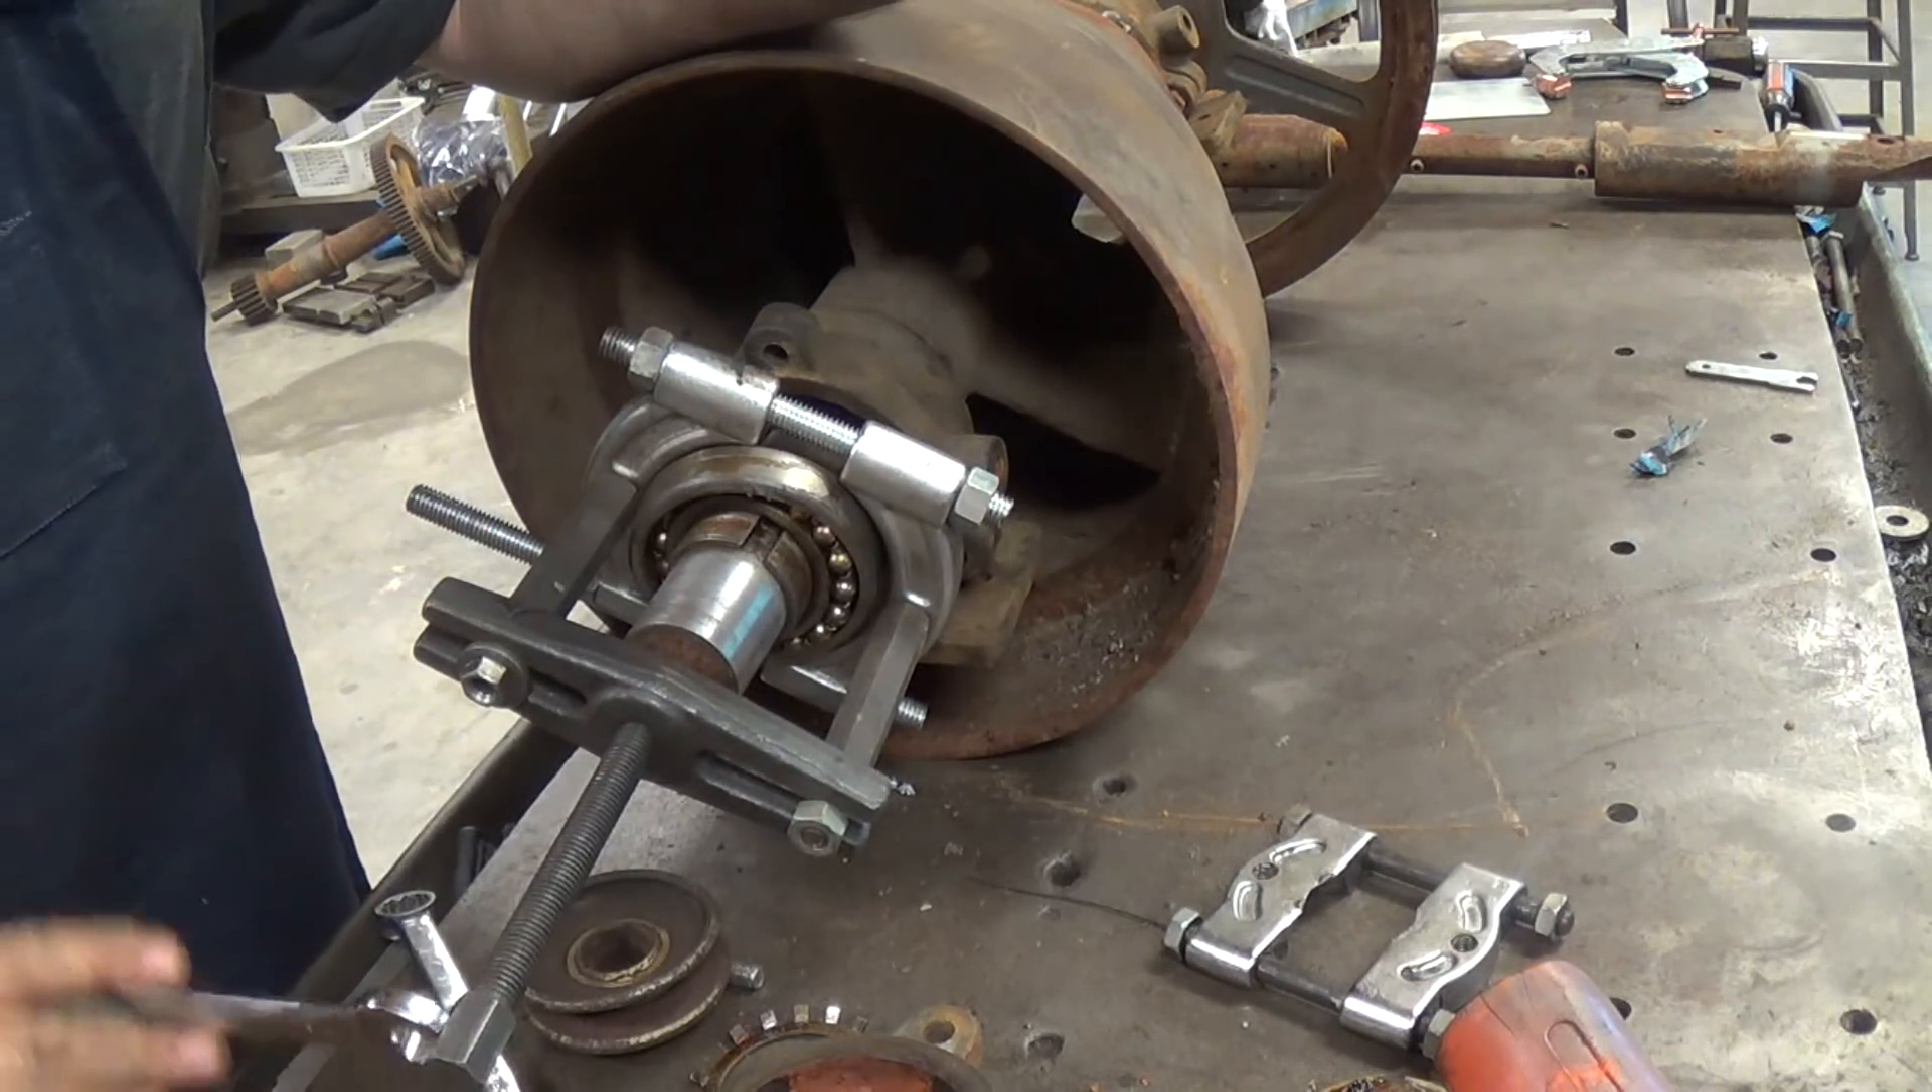All right guys, so what we're doing now is I've got a bearing splitter set up and we're going to try to pull this bearing off.